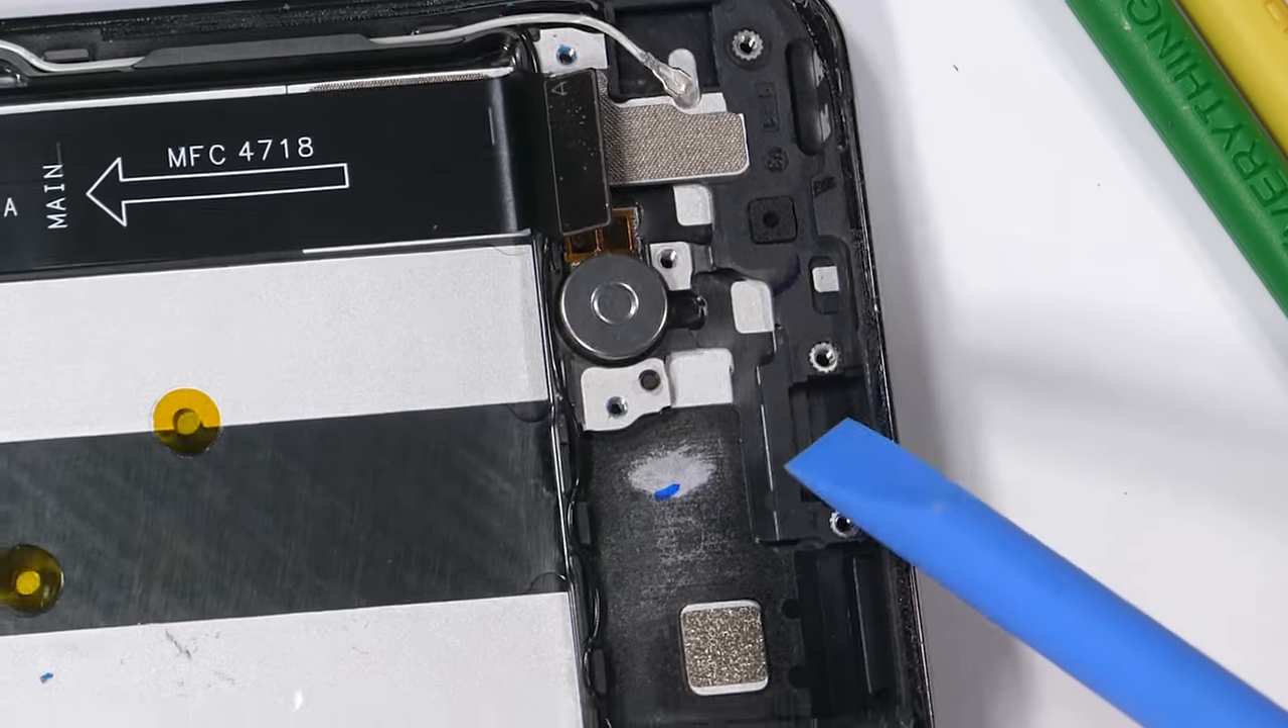All that's left in the bottom part is the cute little coin style vibrator motor, but we'll leave that in place for now.